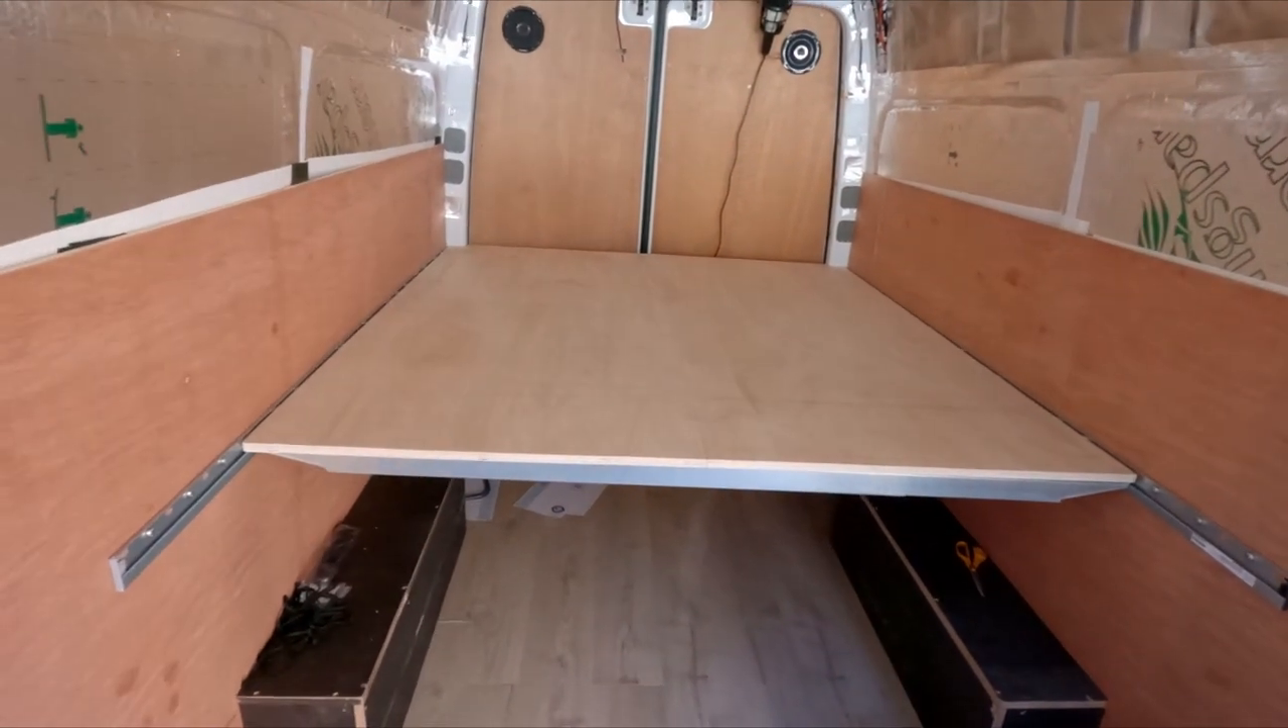I have now put the foundation, the base in for the bed.